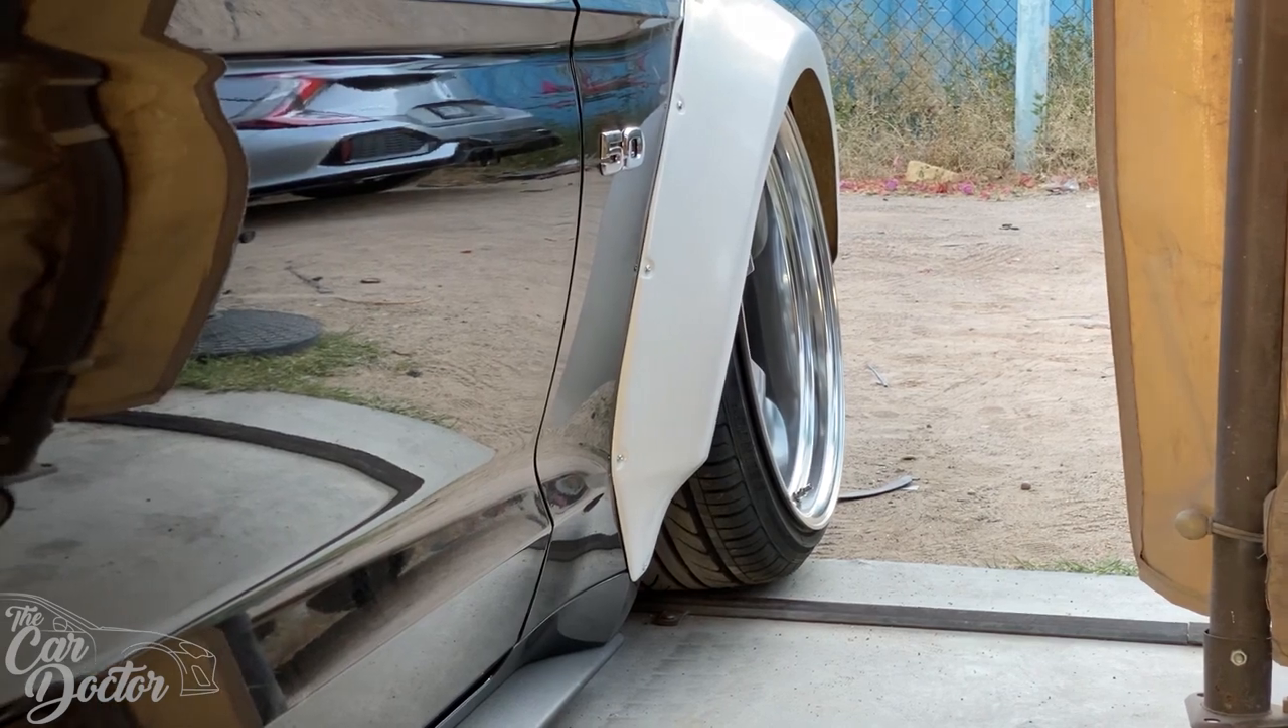You can see right there how the tire is like nice and level with the with the fender.